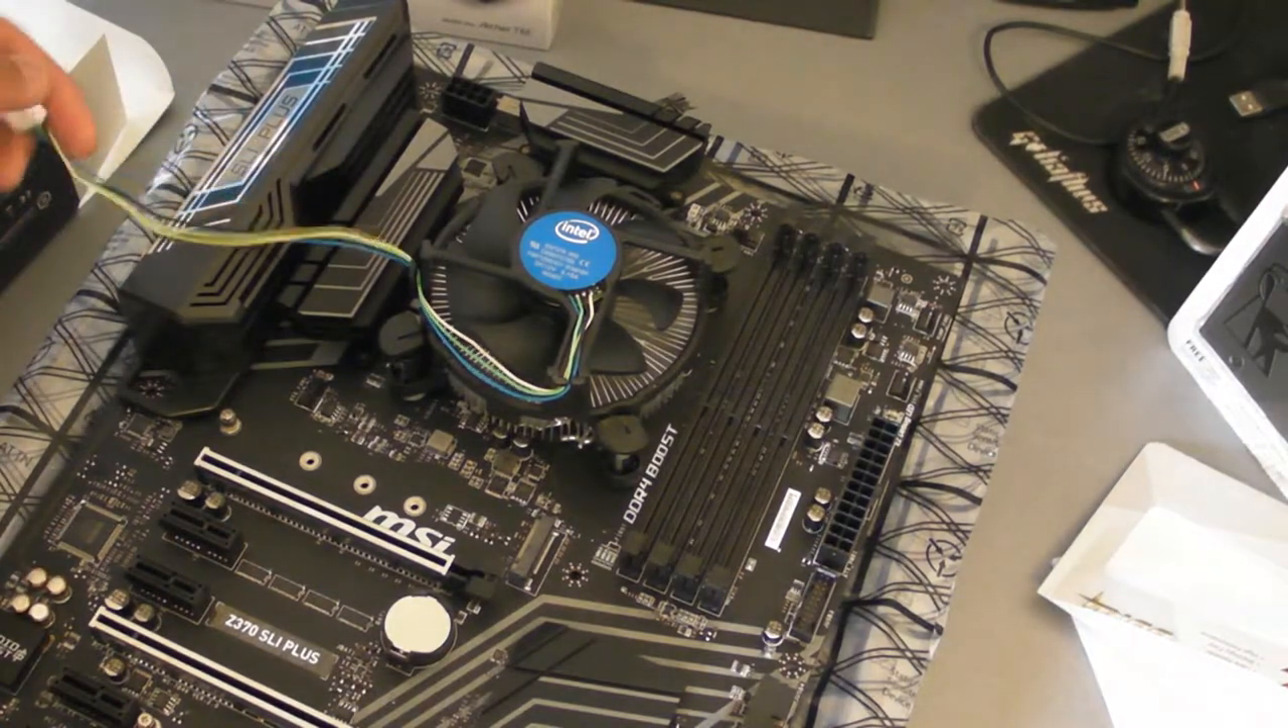Alright so I just put the cooler on Pretty easy.